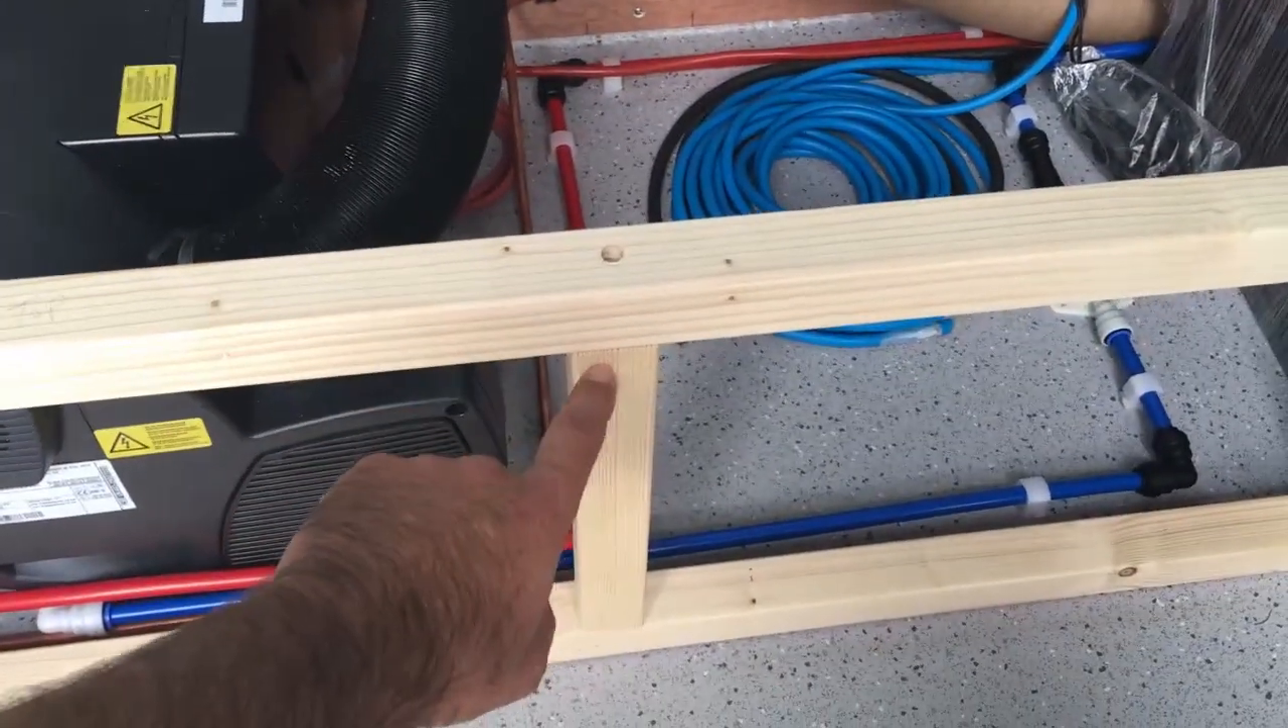So there's the first bit of framework for the front of the bench seat you can see i've got those vertical uprights the horizontal member resting on the top of those so that's going to be really strong.